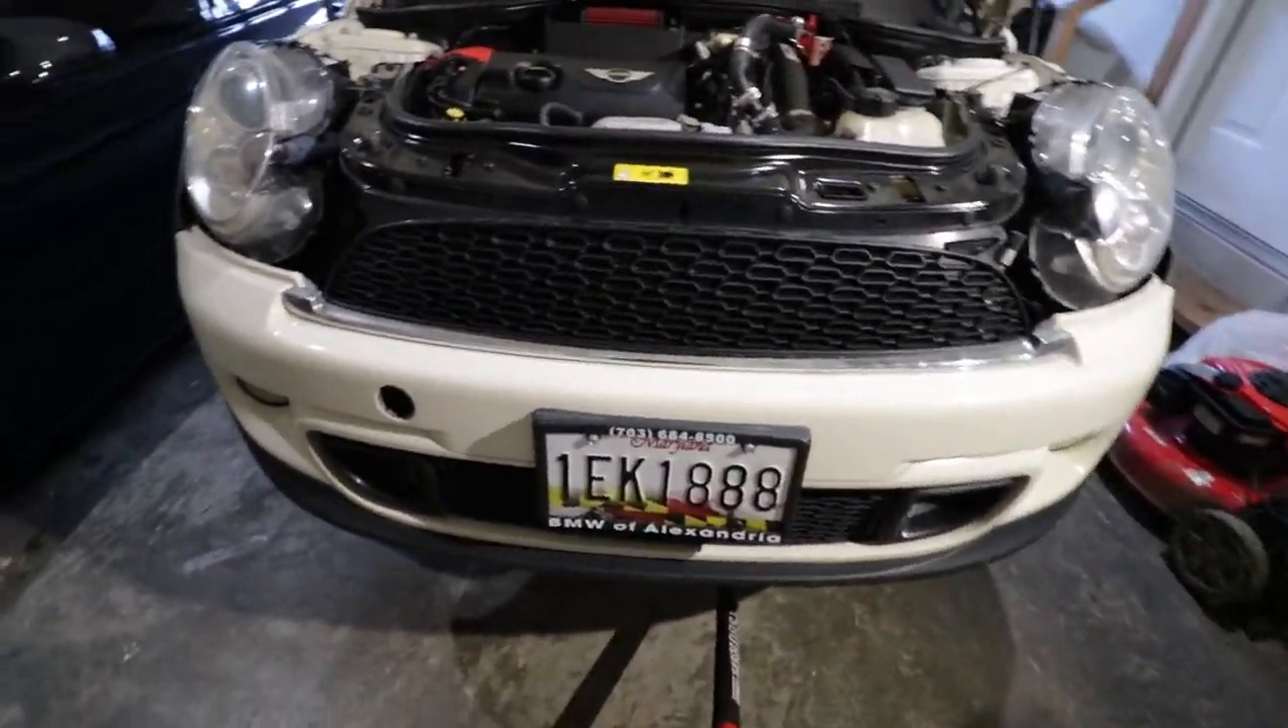The bumper has been installed. Everything is there. As you can see, everything installed.